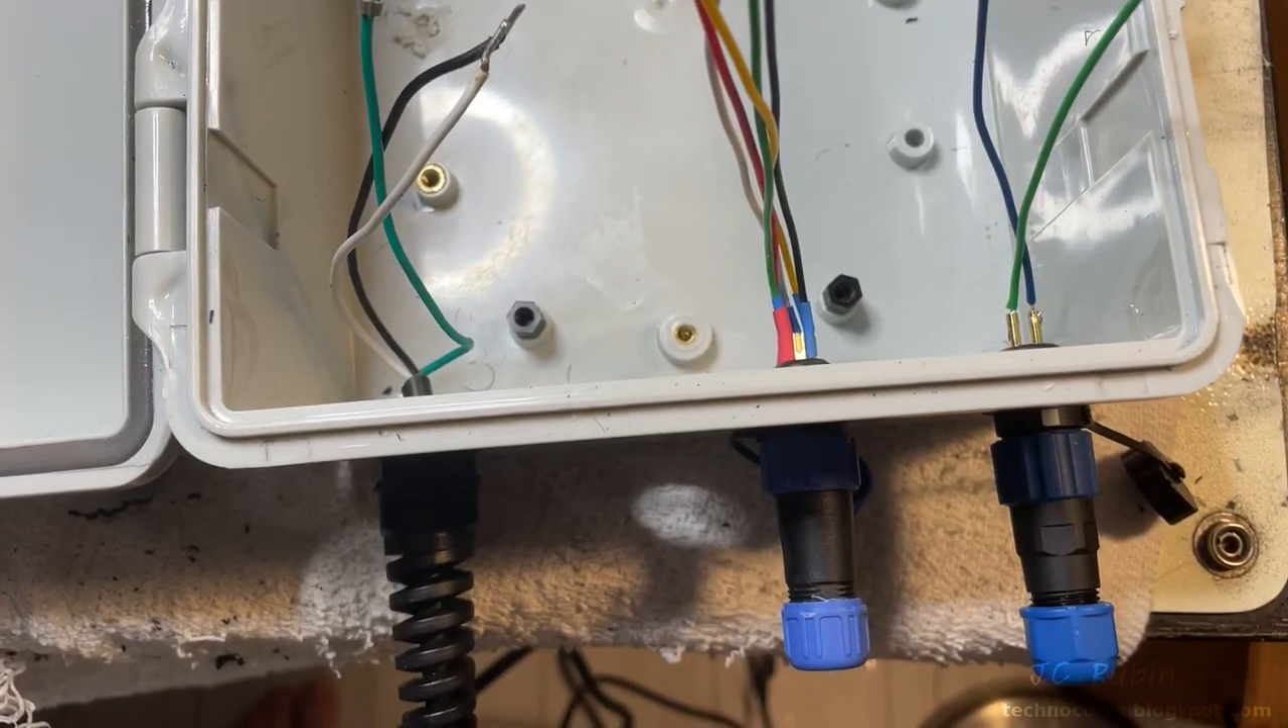The new connectors got cables attached five on one two on the other.